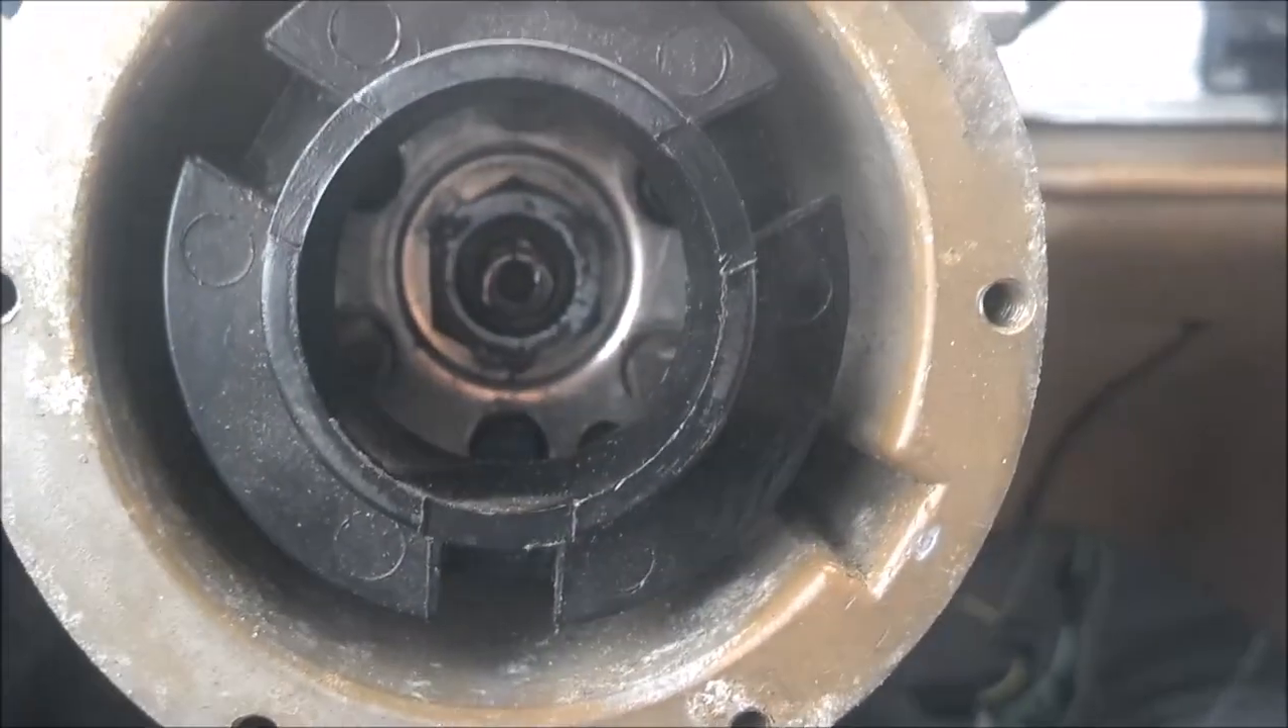Okay, now that we have the horn button removed and the wheel is free of the car, the next thing we have to get done is there is a nut down there at the bottom that needs to come off.